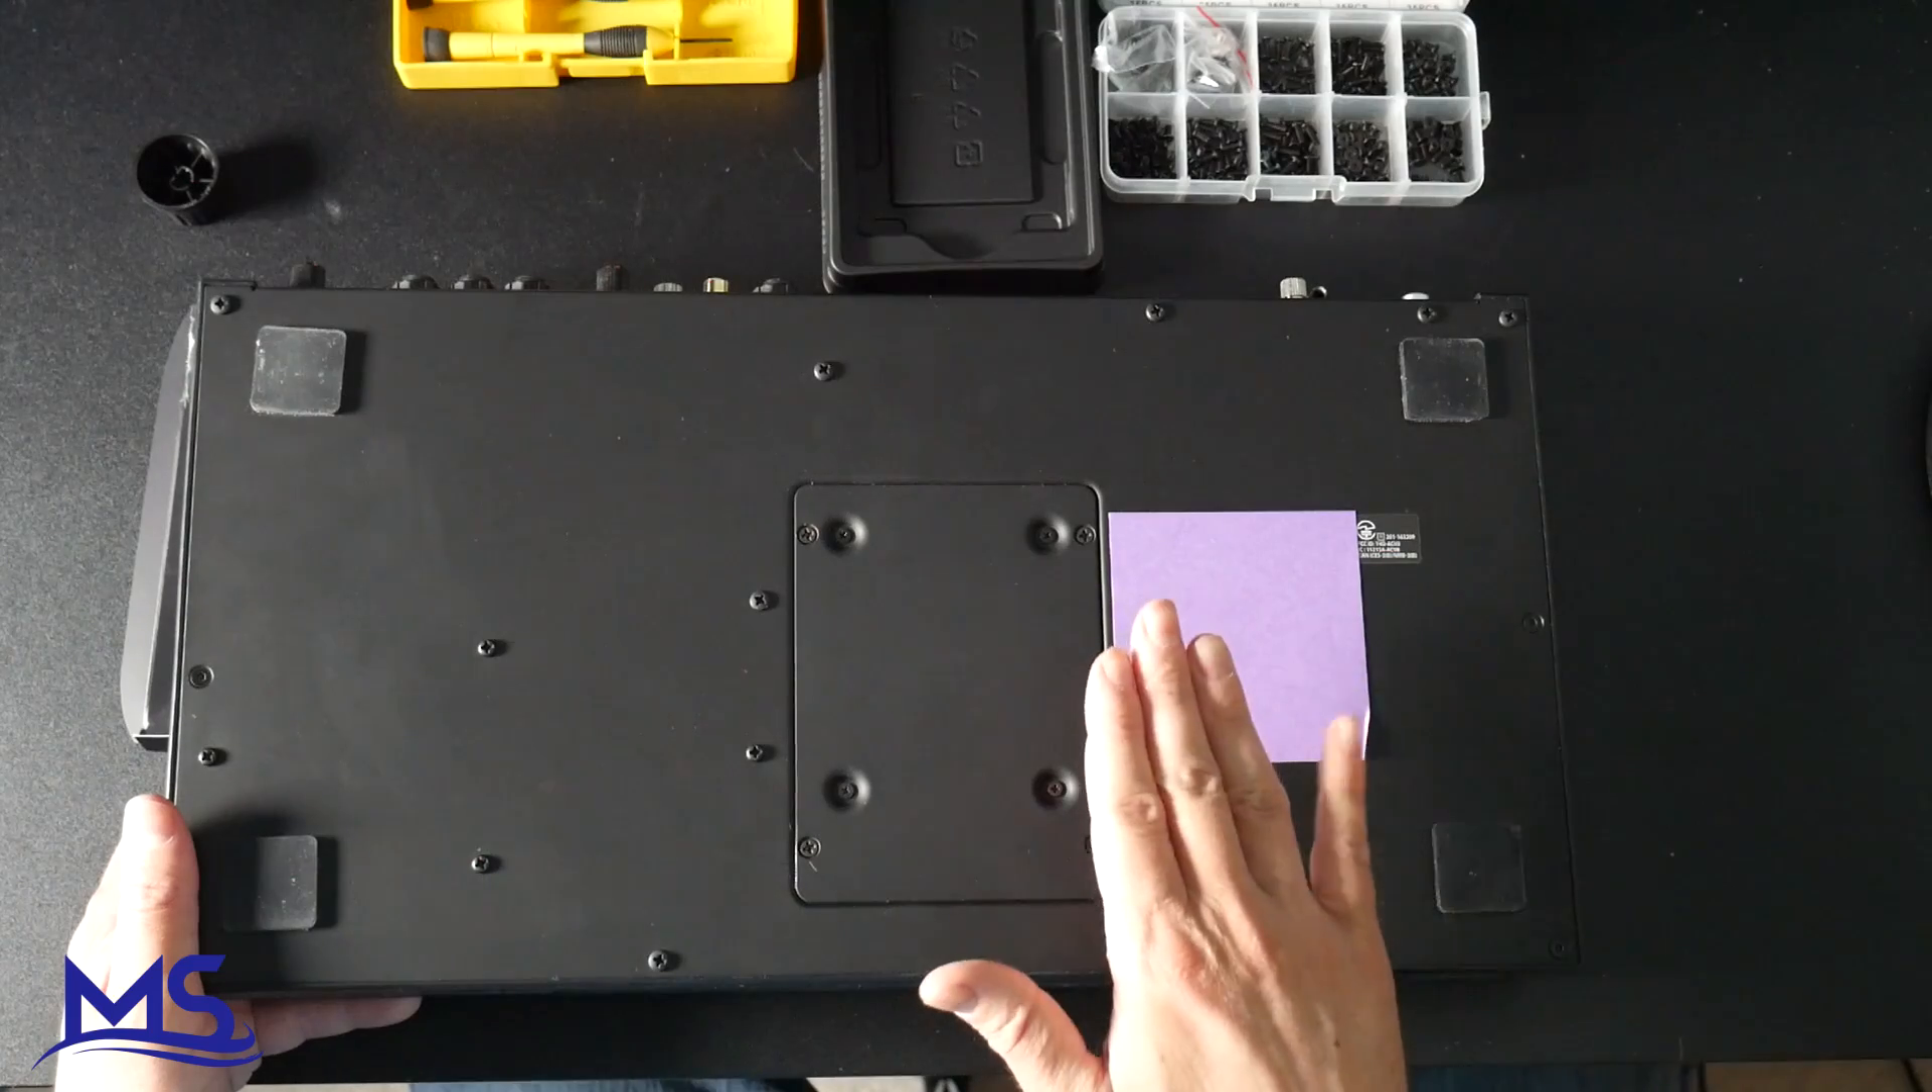And we can see how the plate lines up right where it was before.